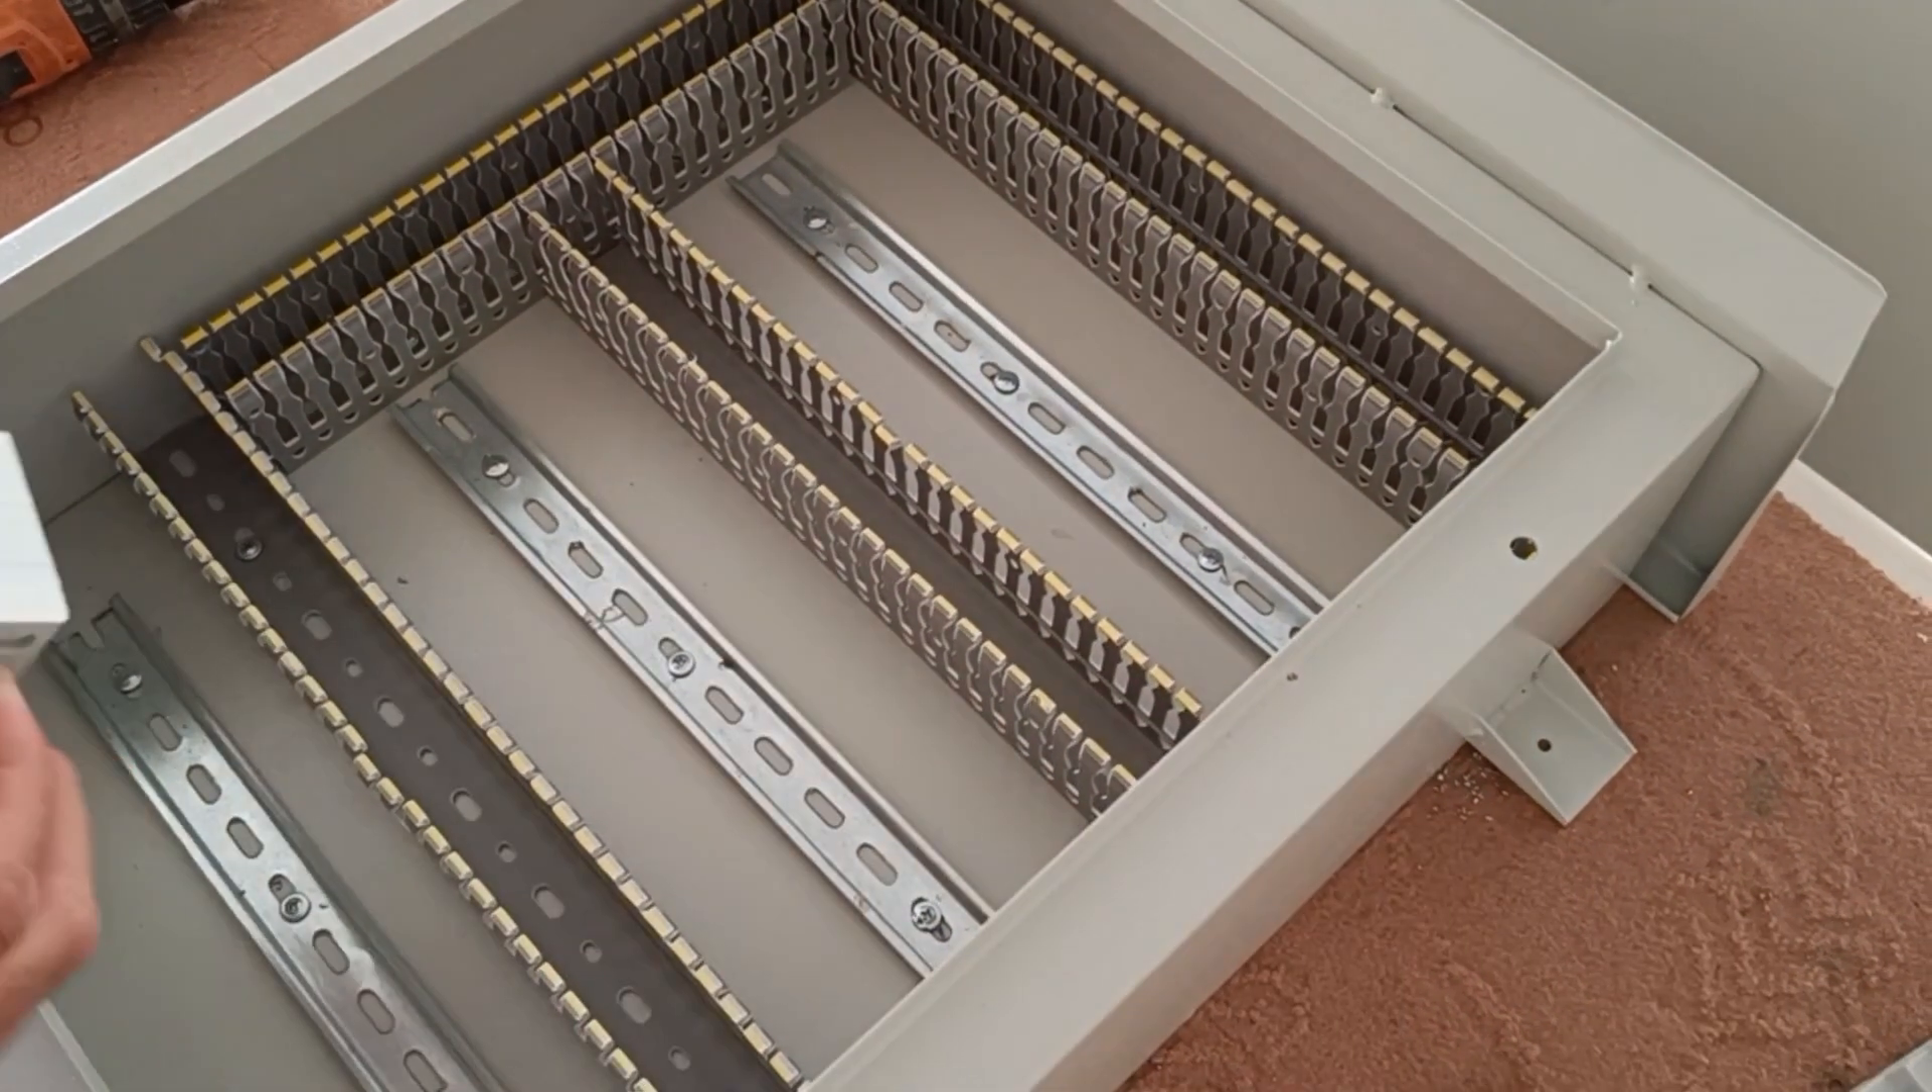So the installation of rails and ducts is finished.